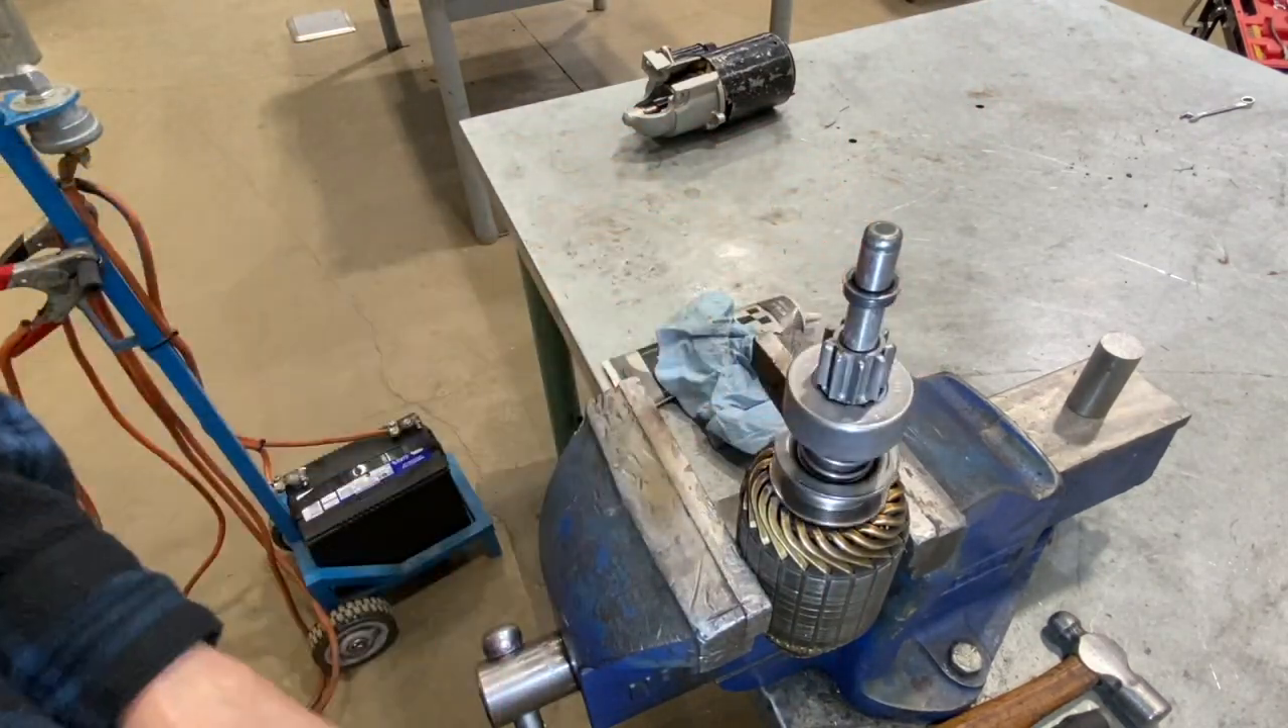That starter drive is now reinstalled back on the armature.